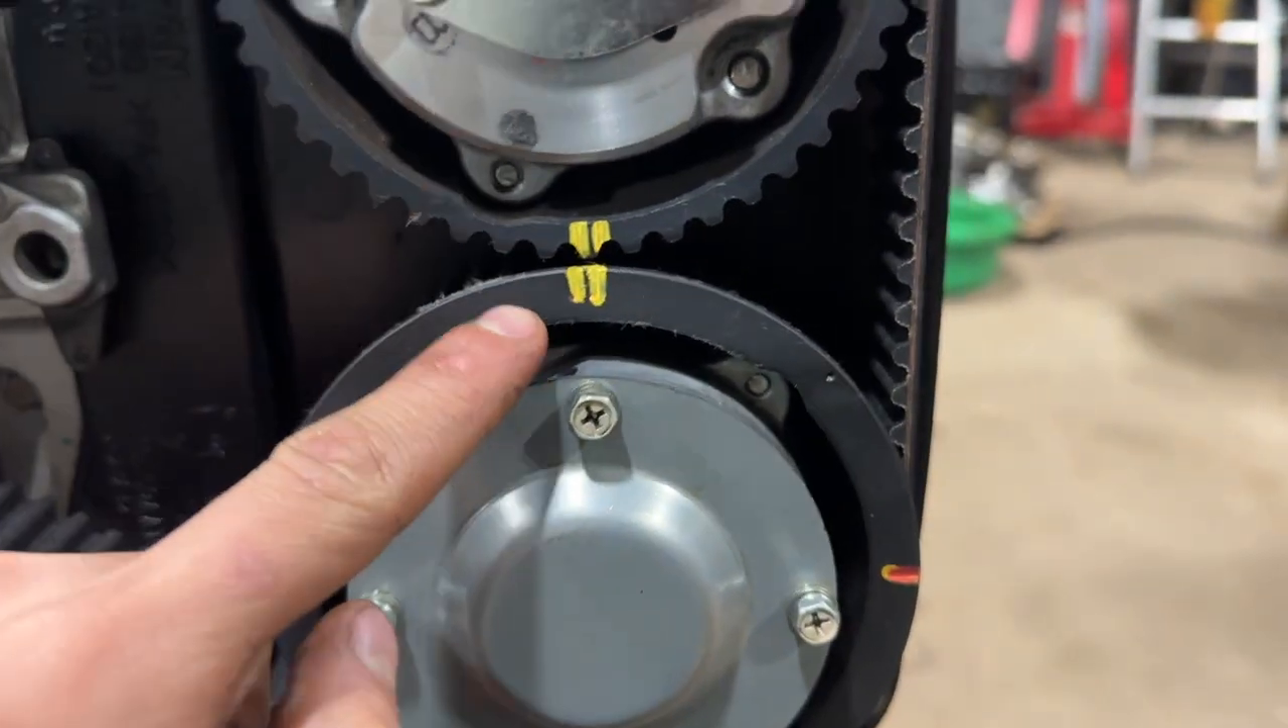You line up the notches you can see they line up.